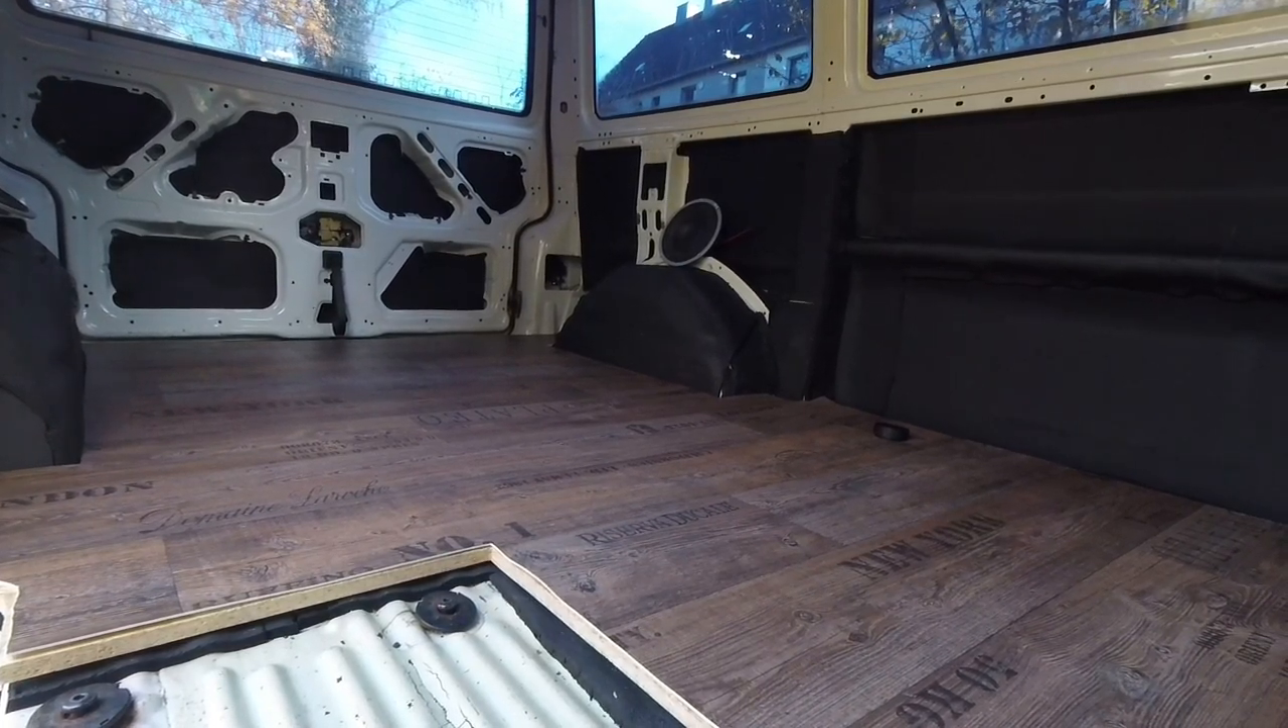Der Bodenbelag ist drin, ist fertig geklebt und das ging jetzt mal super schnell.